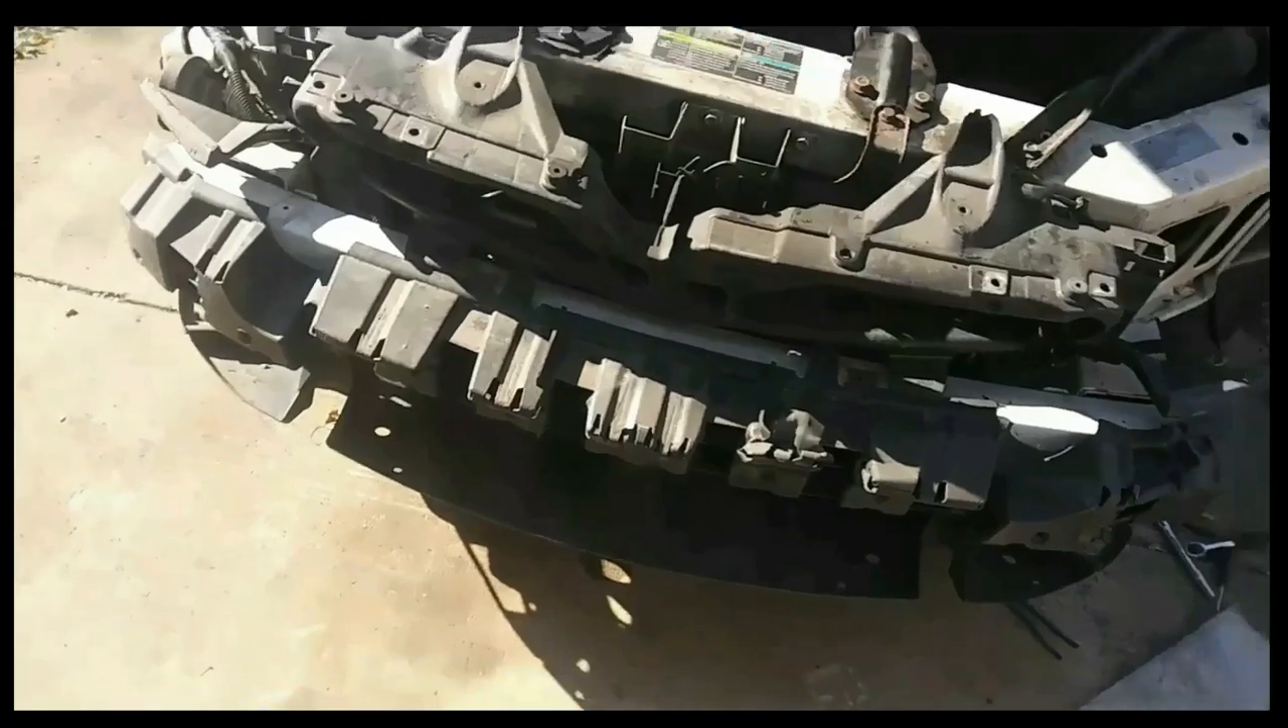That's what the front of the car looks like with the bumper off.